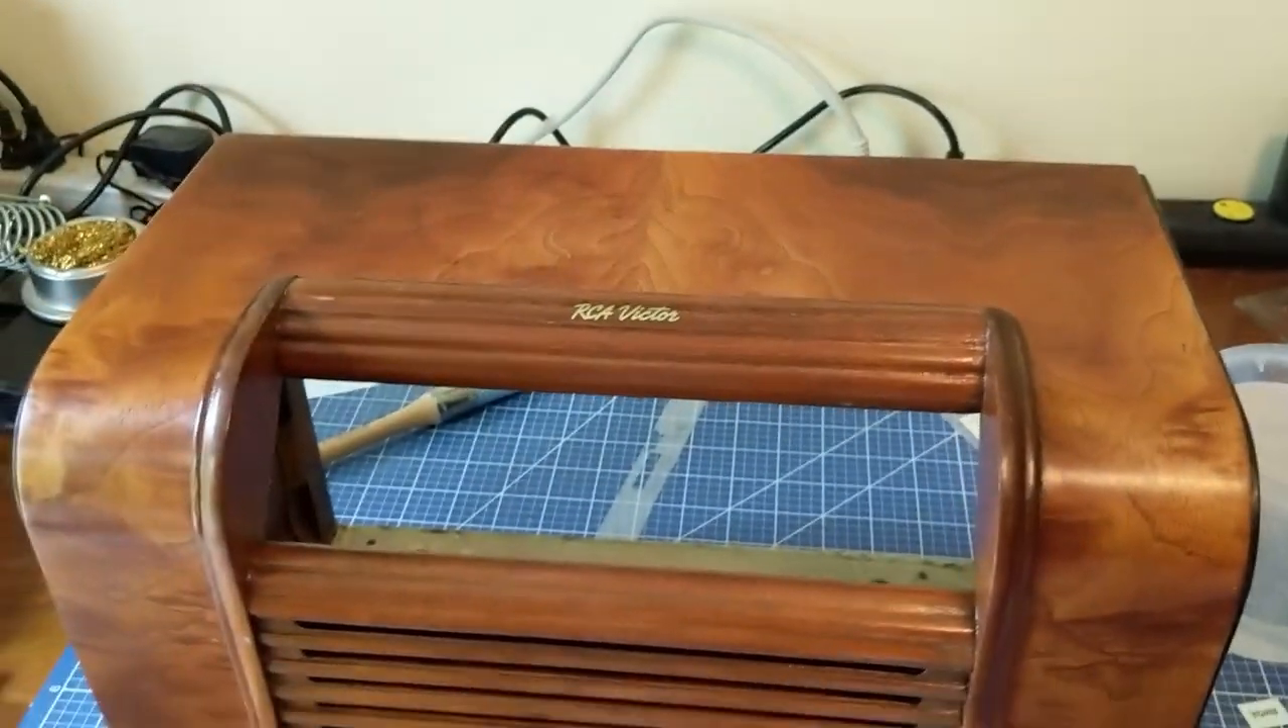I've got the final decal on now. That's this top logo here. RCA Victor.